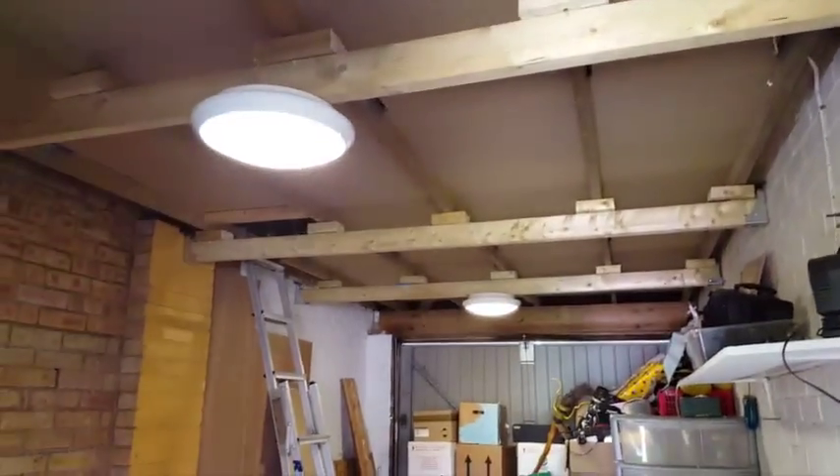Loft has been done it's all fully boarded now and two new lights put up.